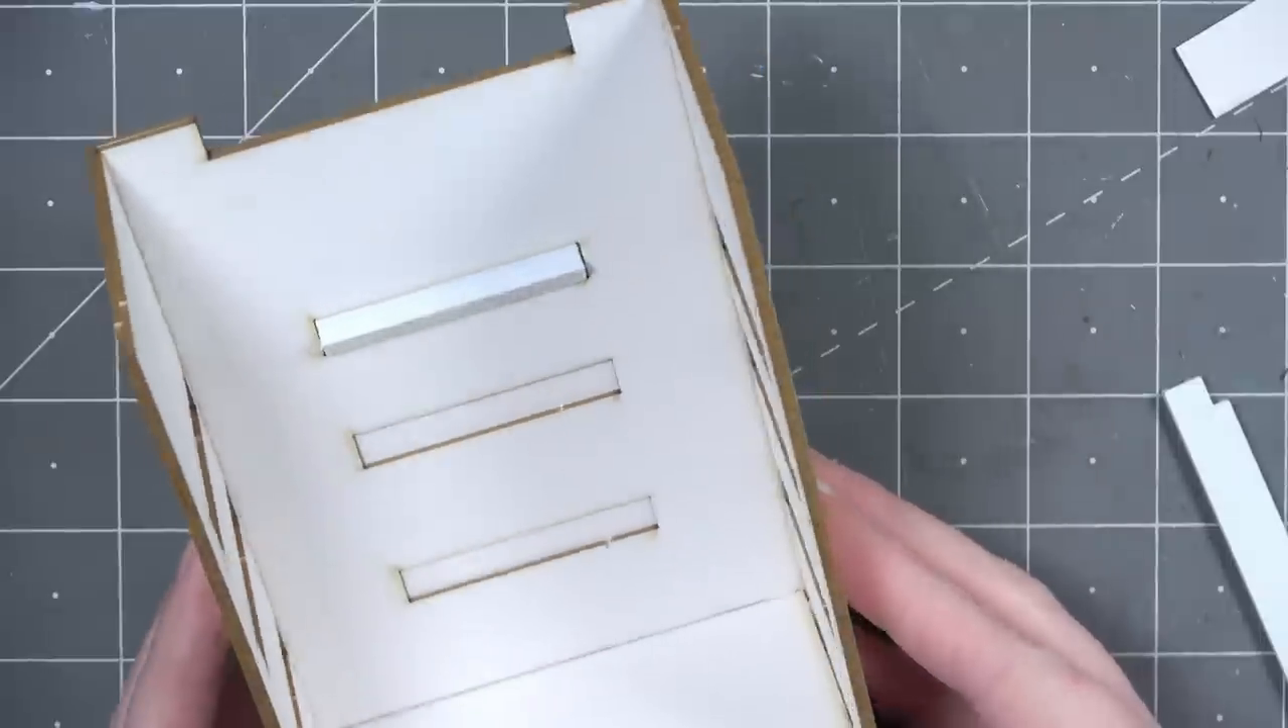It was very satisfying to see that the 3D printed shelf supports fit perfectly into the laser cut gaps in the wall.